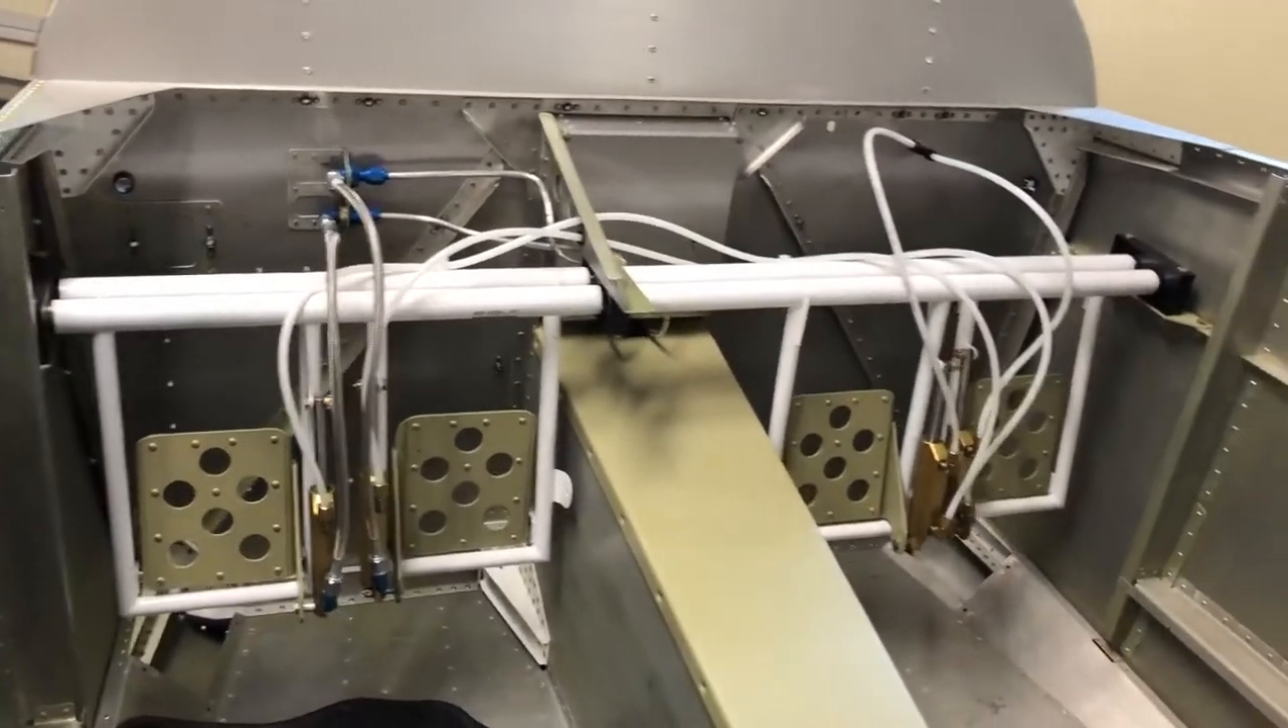You can see the plastic lines have been fabricated. Everything is hooked up and tightened.